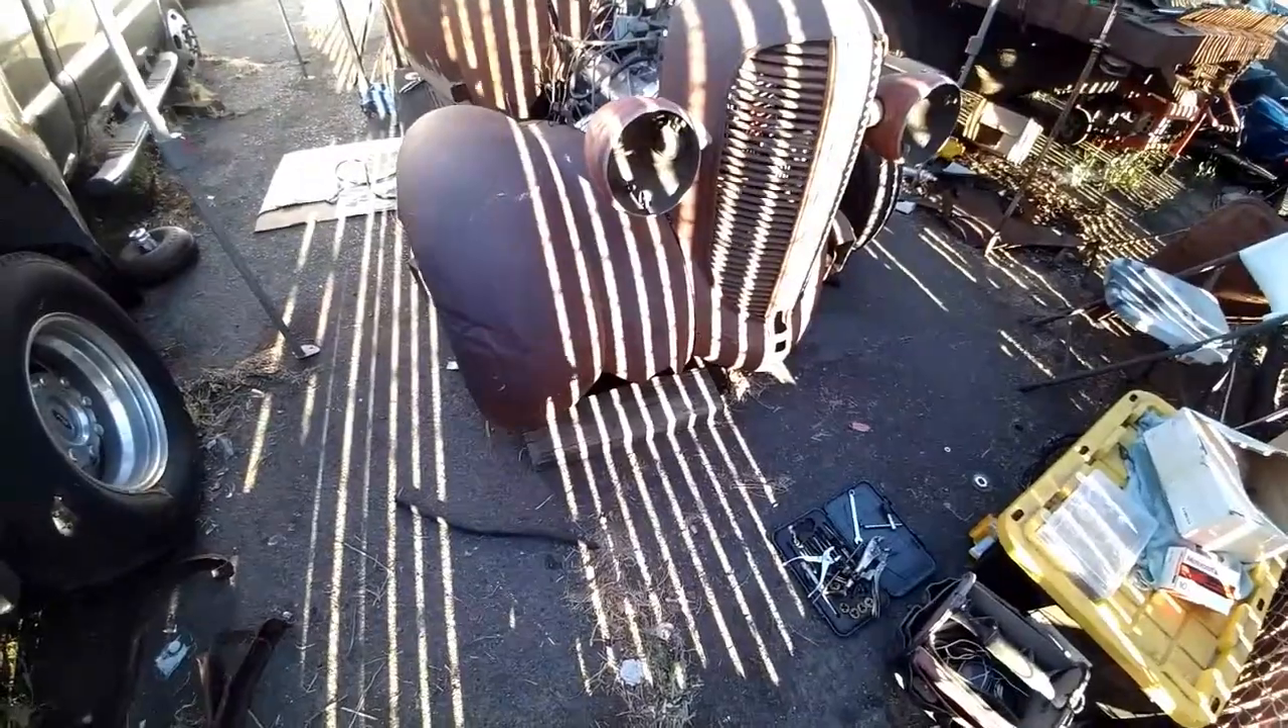Here's the fenders on being held up by its own power.